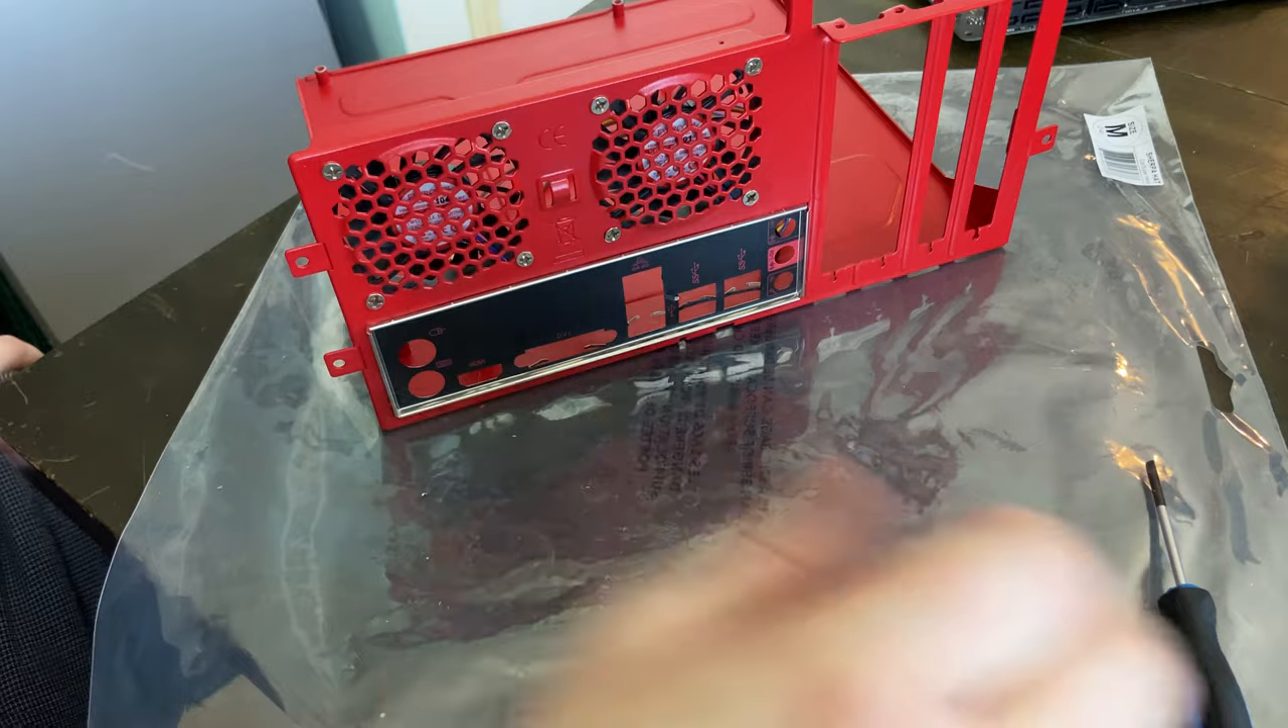Getting back to the build, the stock MSI-IO plate just got installed, and it goes beautifully with the red and black theme.